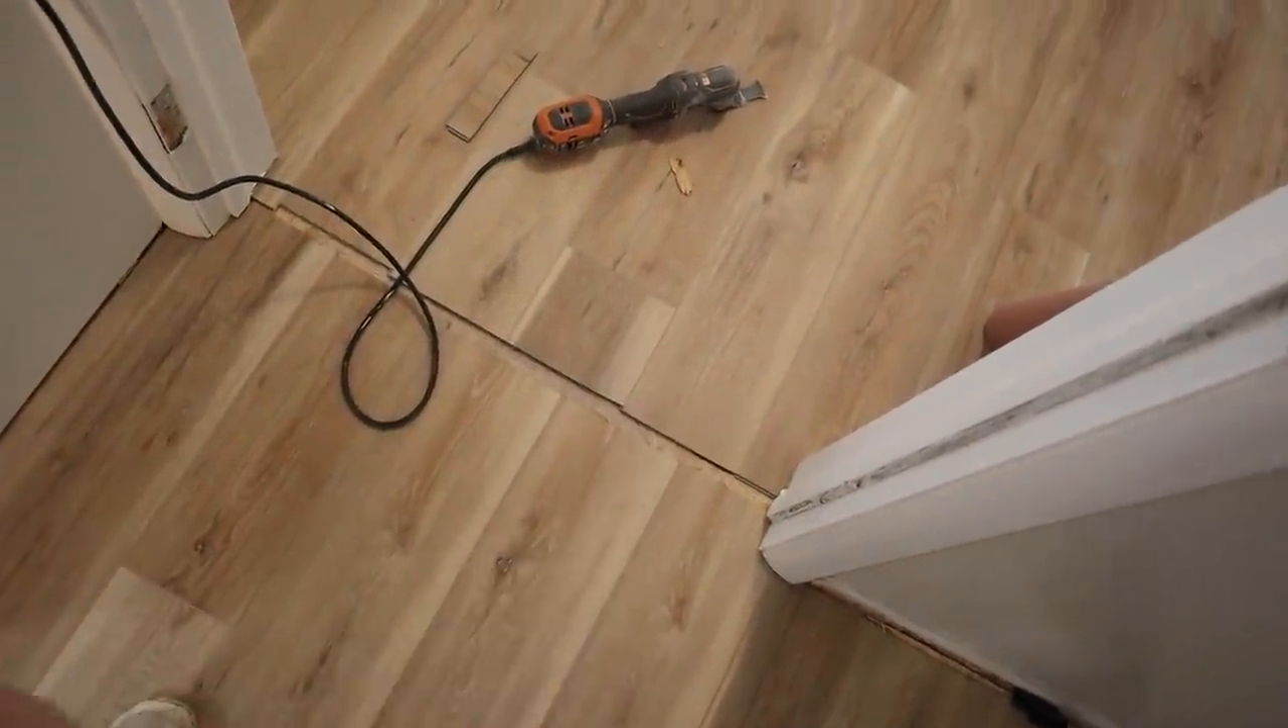Uh the flooring is just off i mean you know the lines don't line up perfectly.